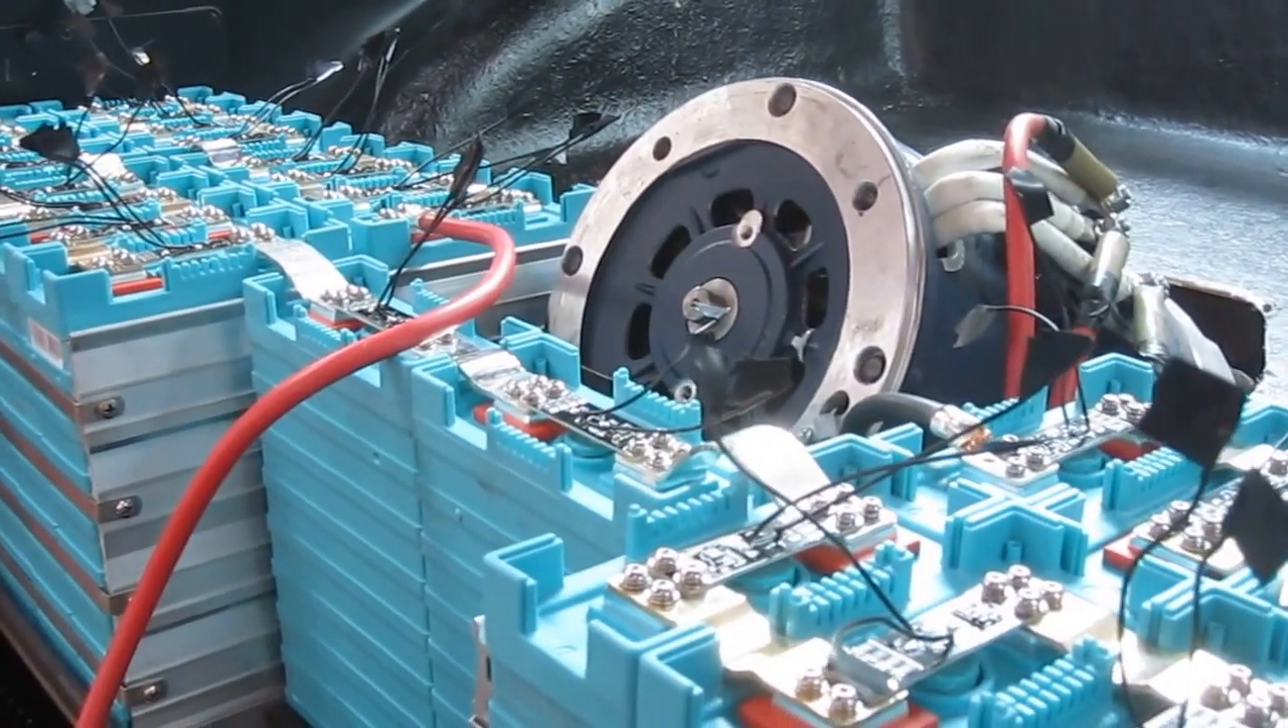As you can see we have the motor fitted here which is an AC three -phase motor.